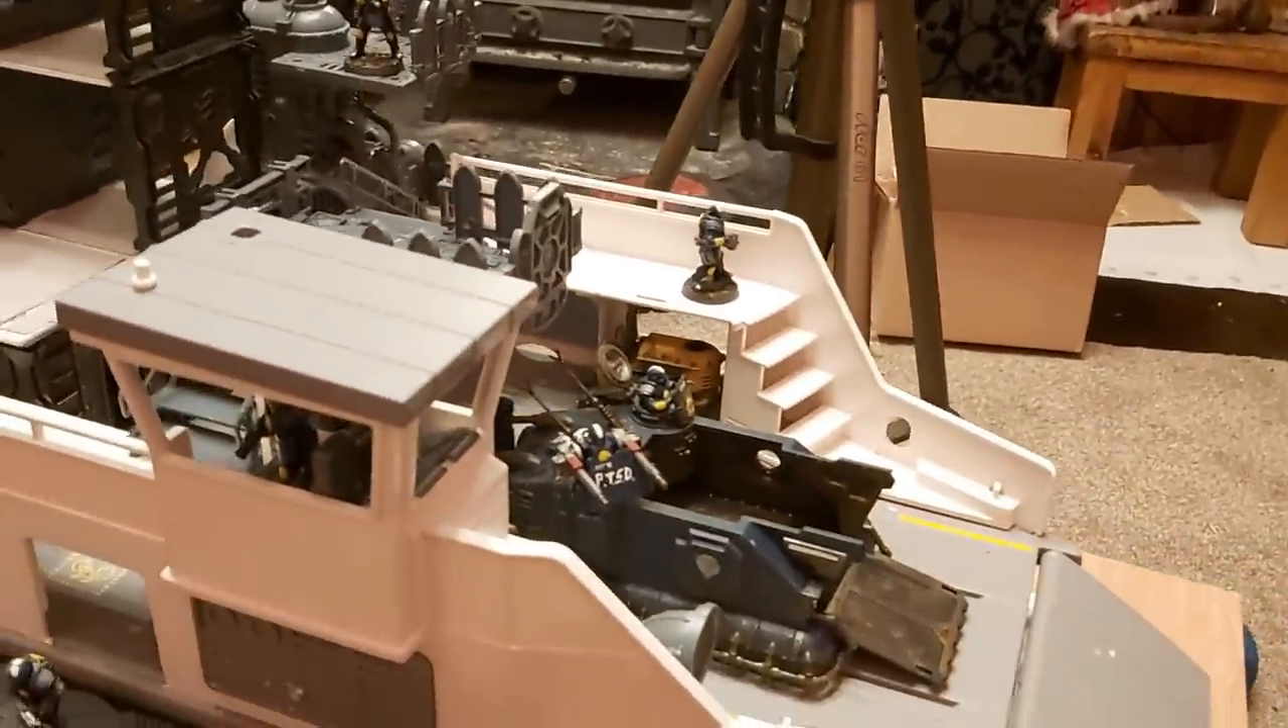There's the stairs in place.